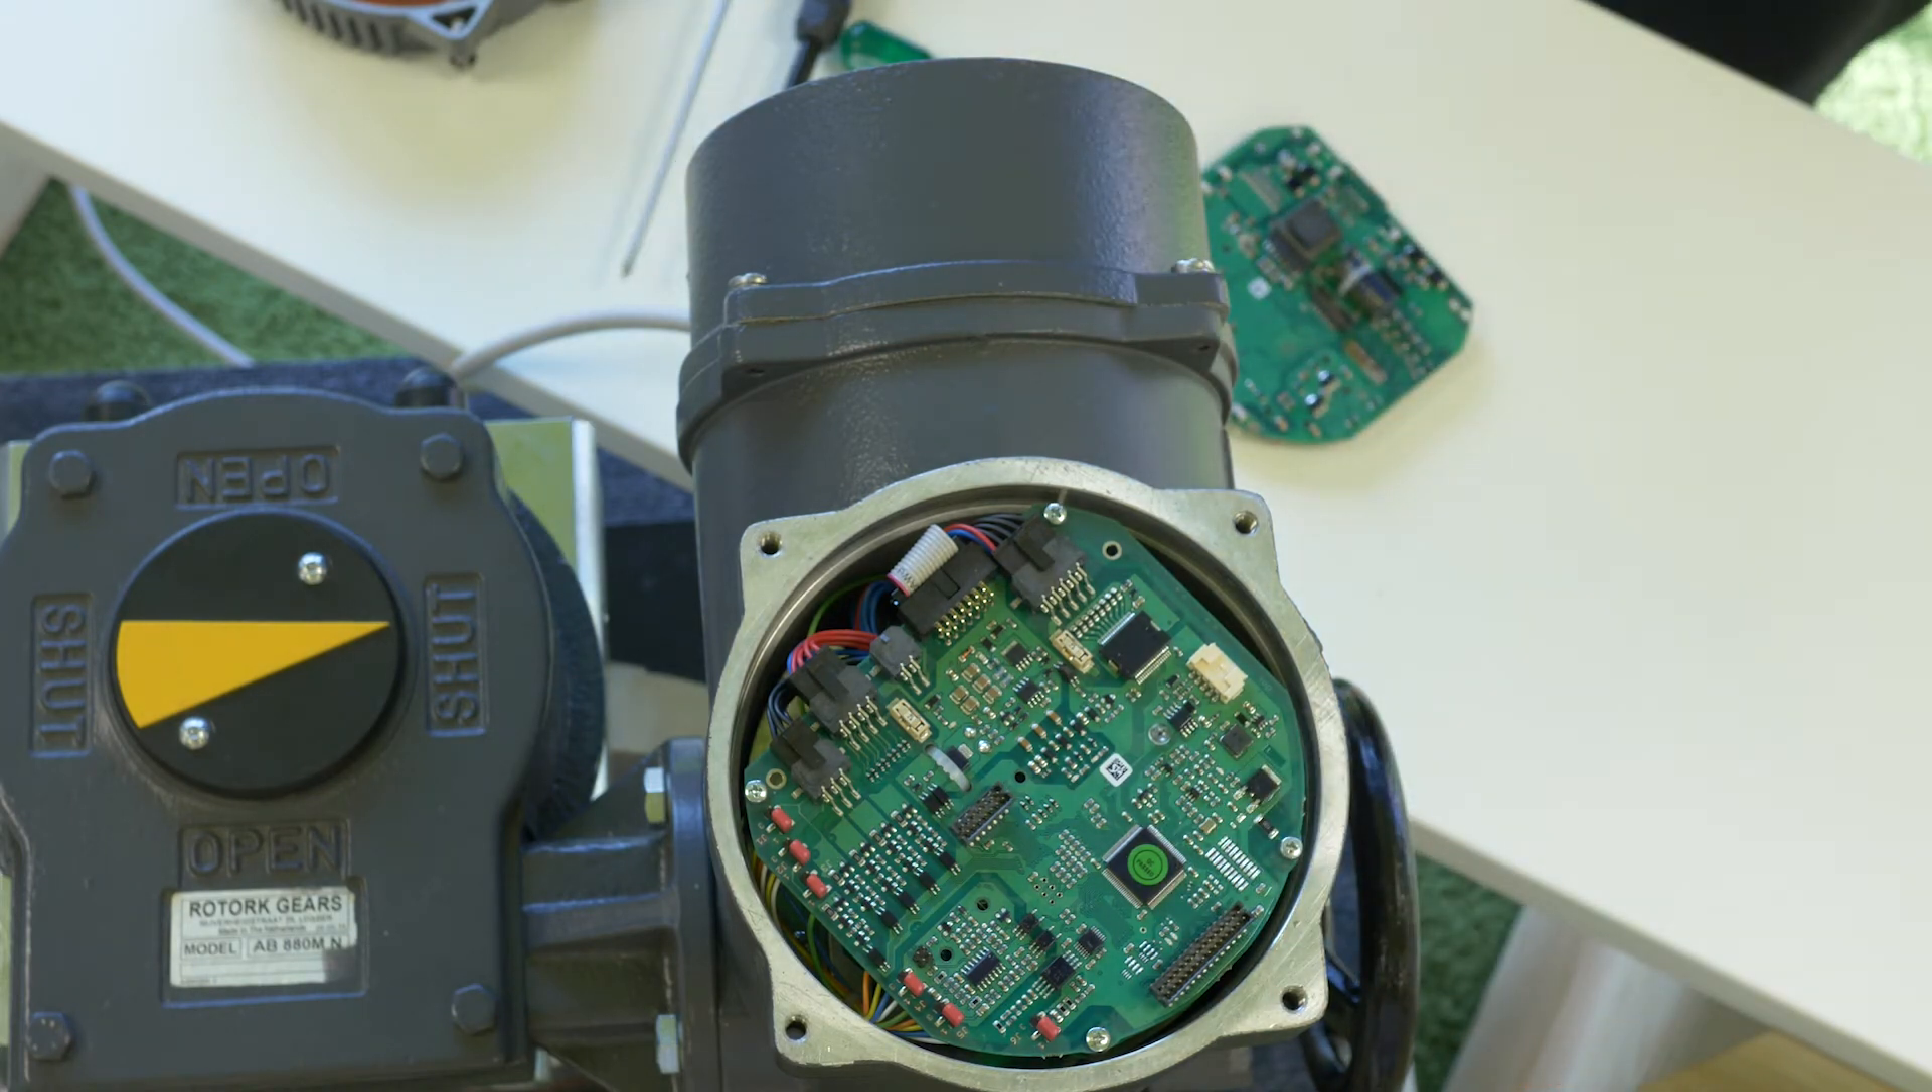Wir haben jetzt die neue Logikplatine wieder eingebaut.